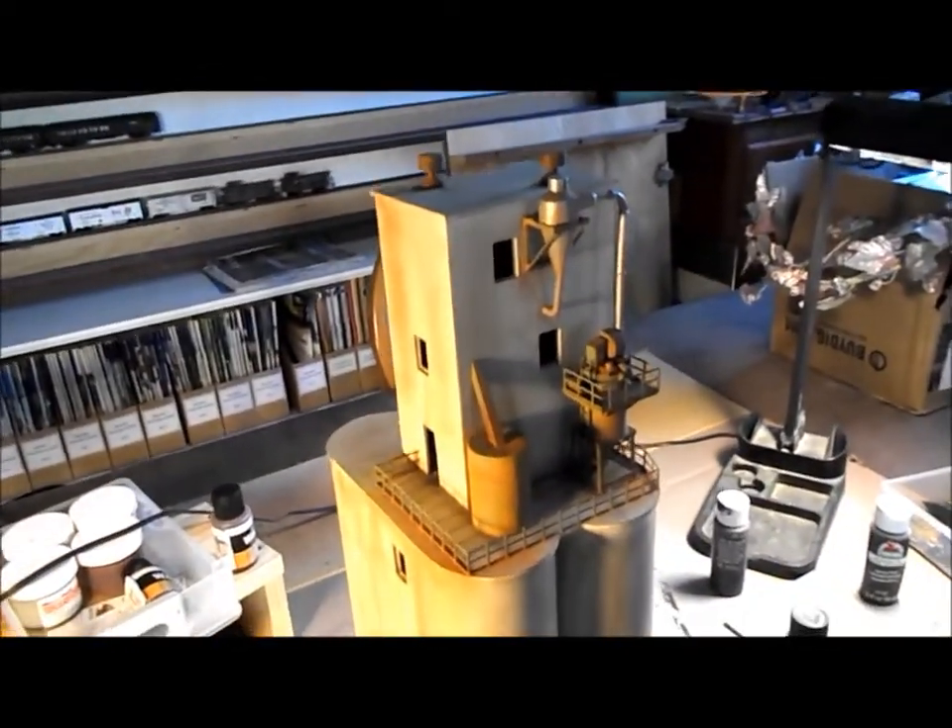I've also got the dust collection systems glued permanently onto the building.